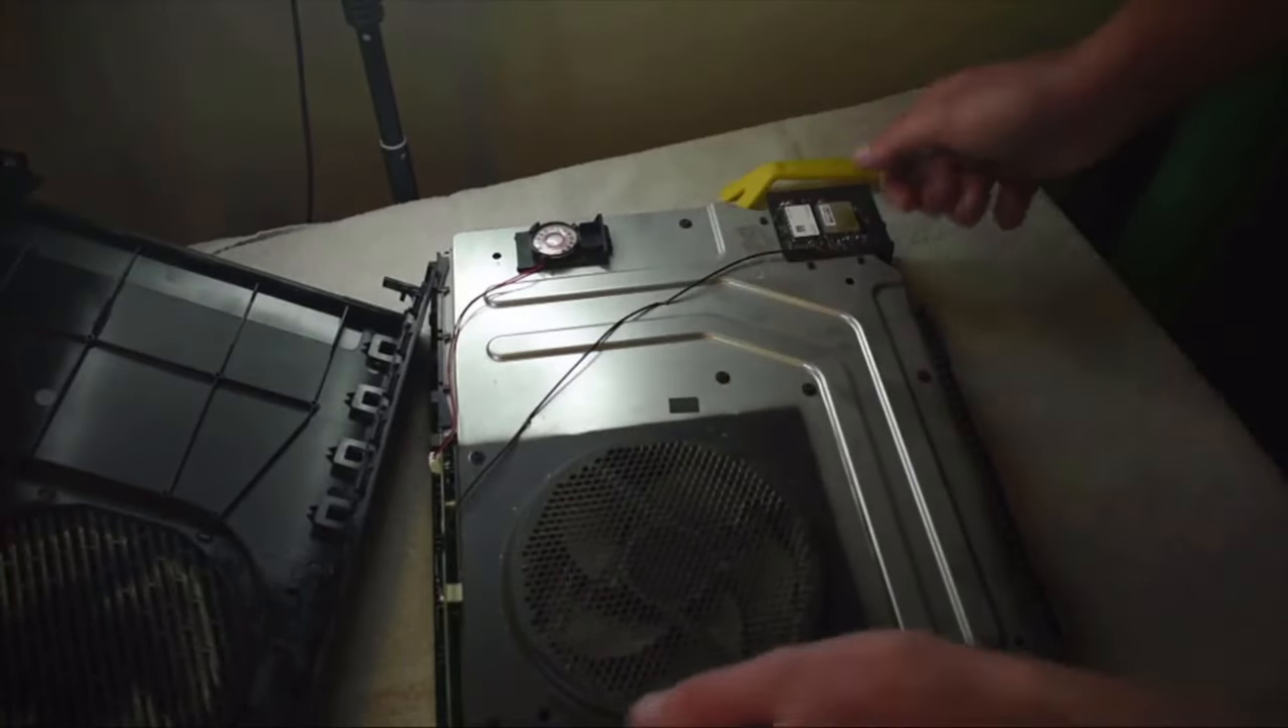So we got that top case off.